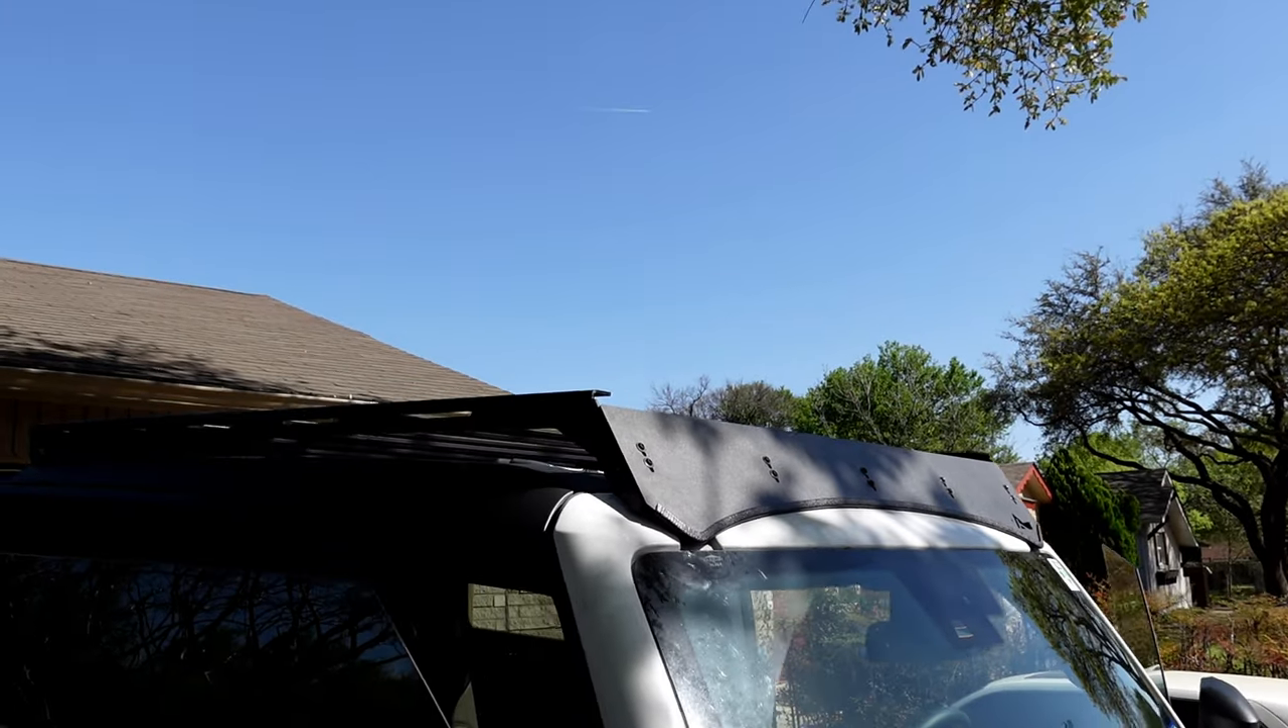All right, so the roof rack is in place.